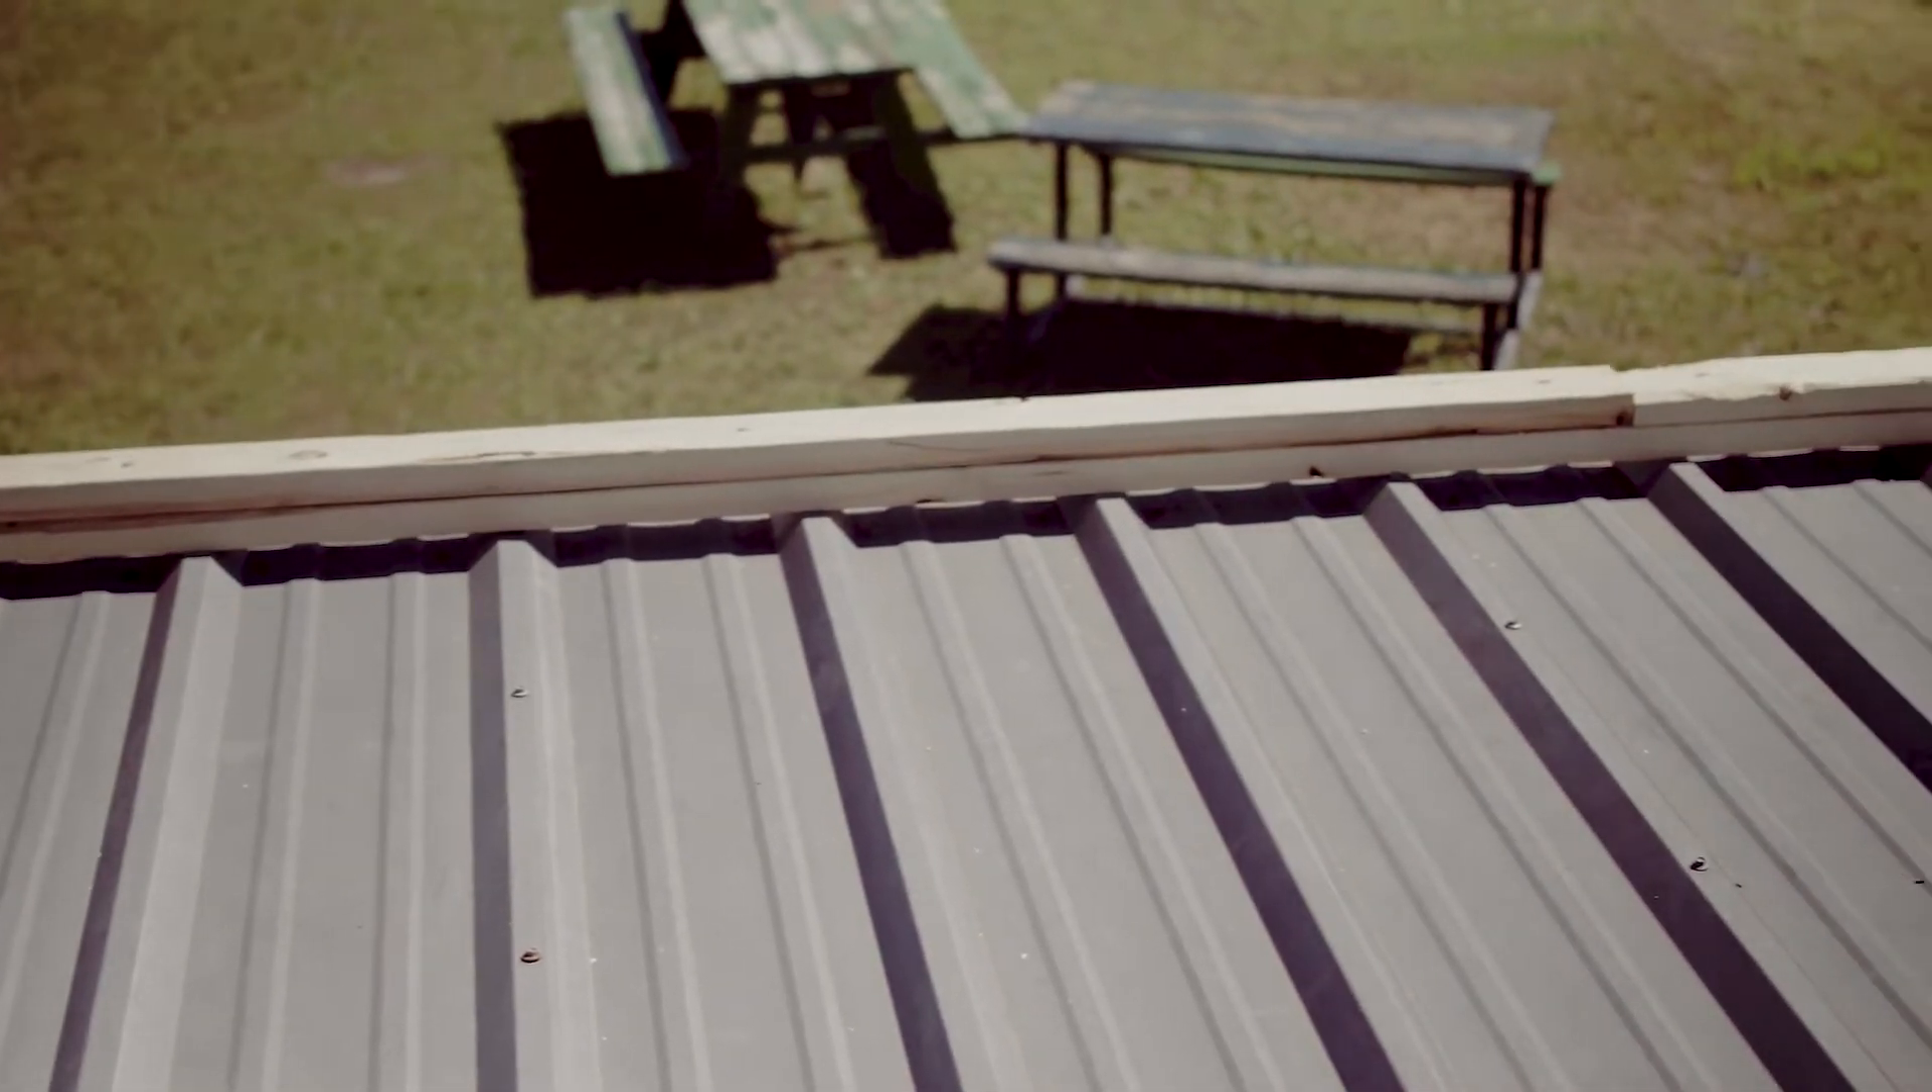All right, so now that we have taken the gutters off and trimmed back the edge metal, you can see we've secured a two-by-four wooden cleat around the edge, the perimeter, if you will.